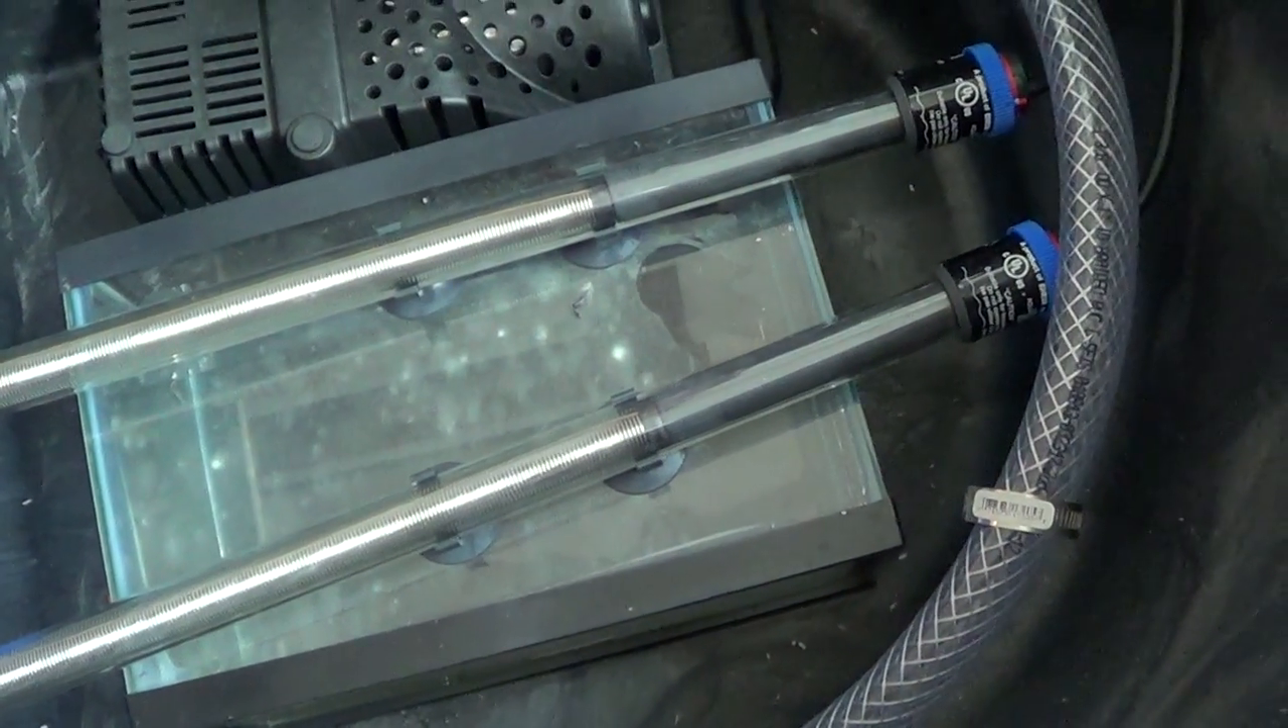So what I've done is I've just taken a 2 .5-gallon tank, tipped it on its side, and suction cupped those heaters to that glass tank.